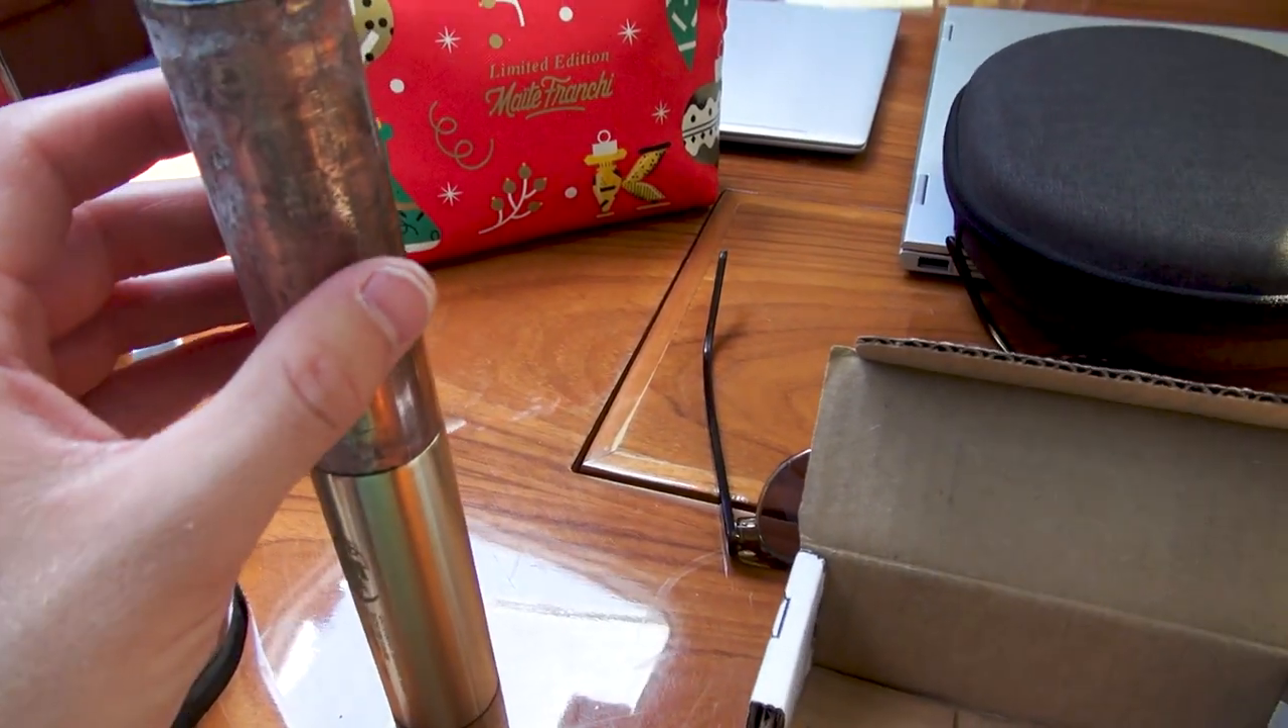You can see that the outer diameters now match and if I stack it on top you can see even better that they match.